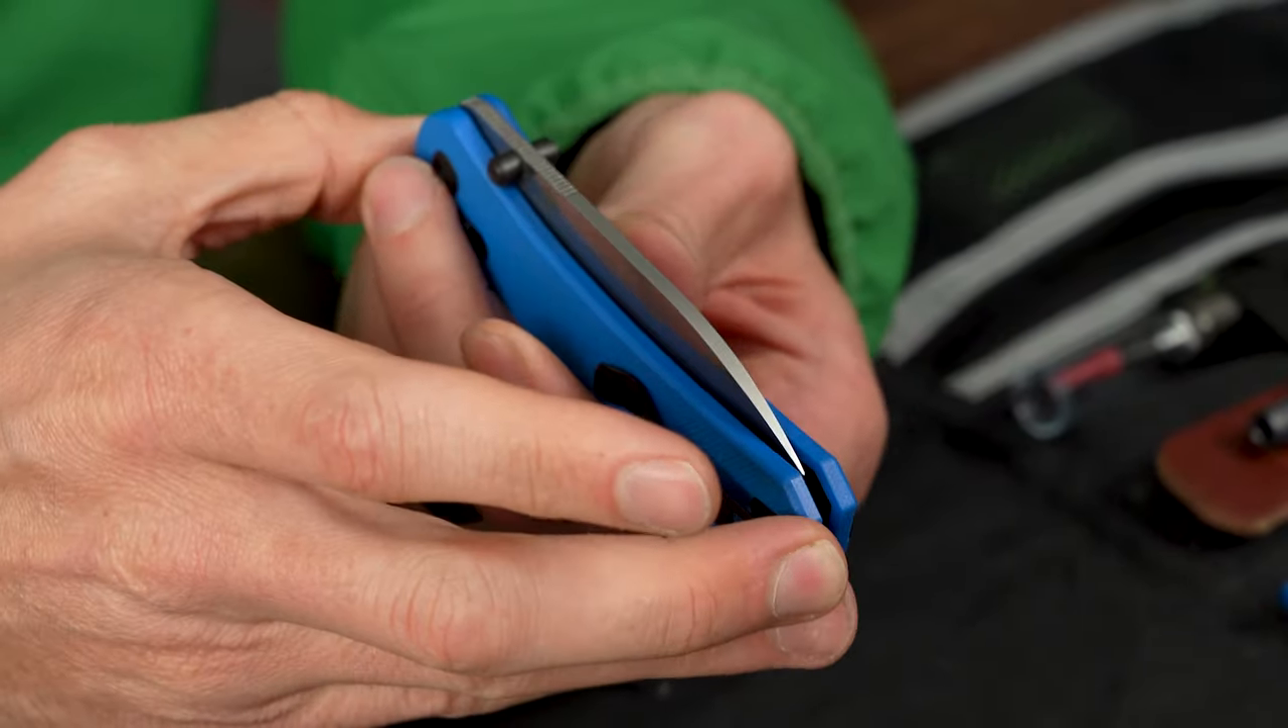Now your knife is all back together.